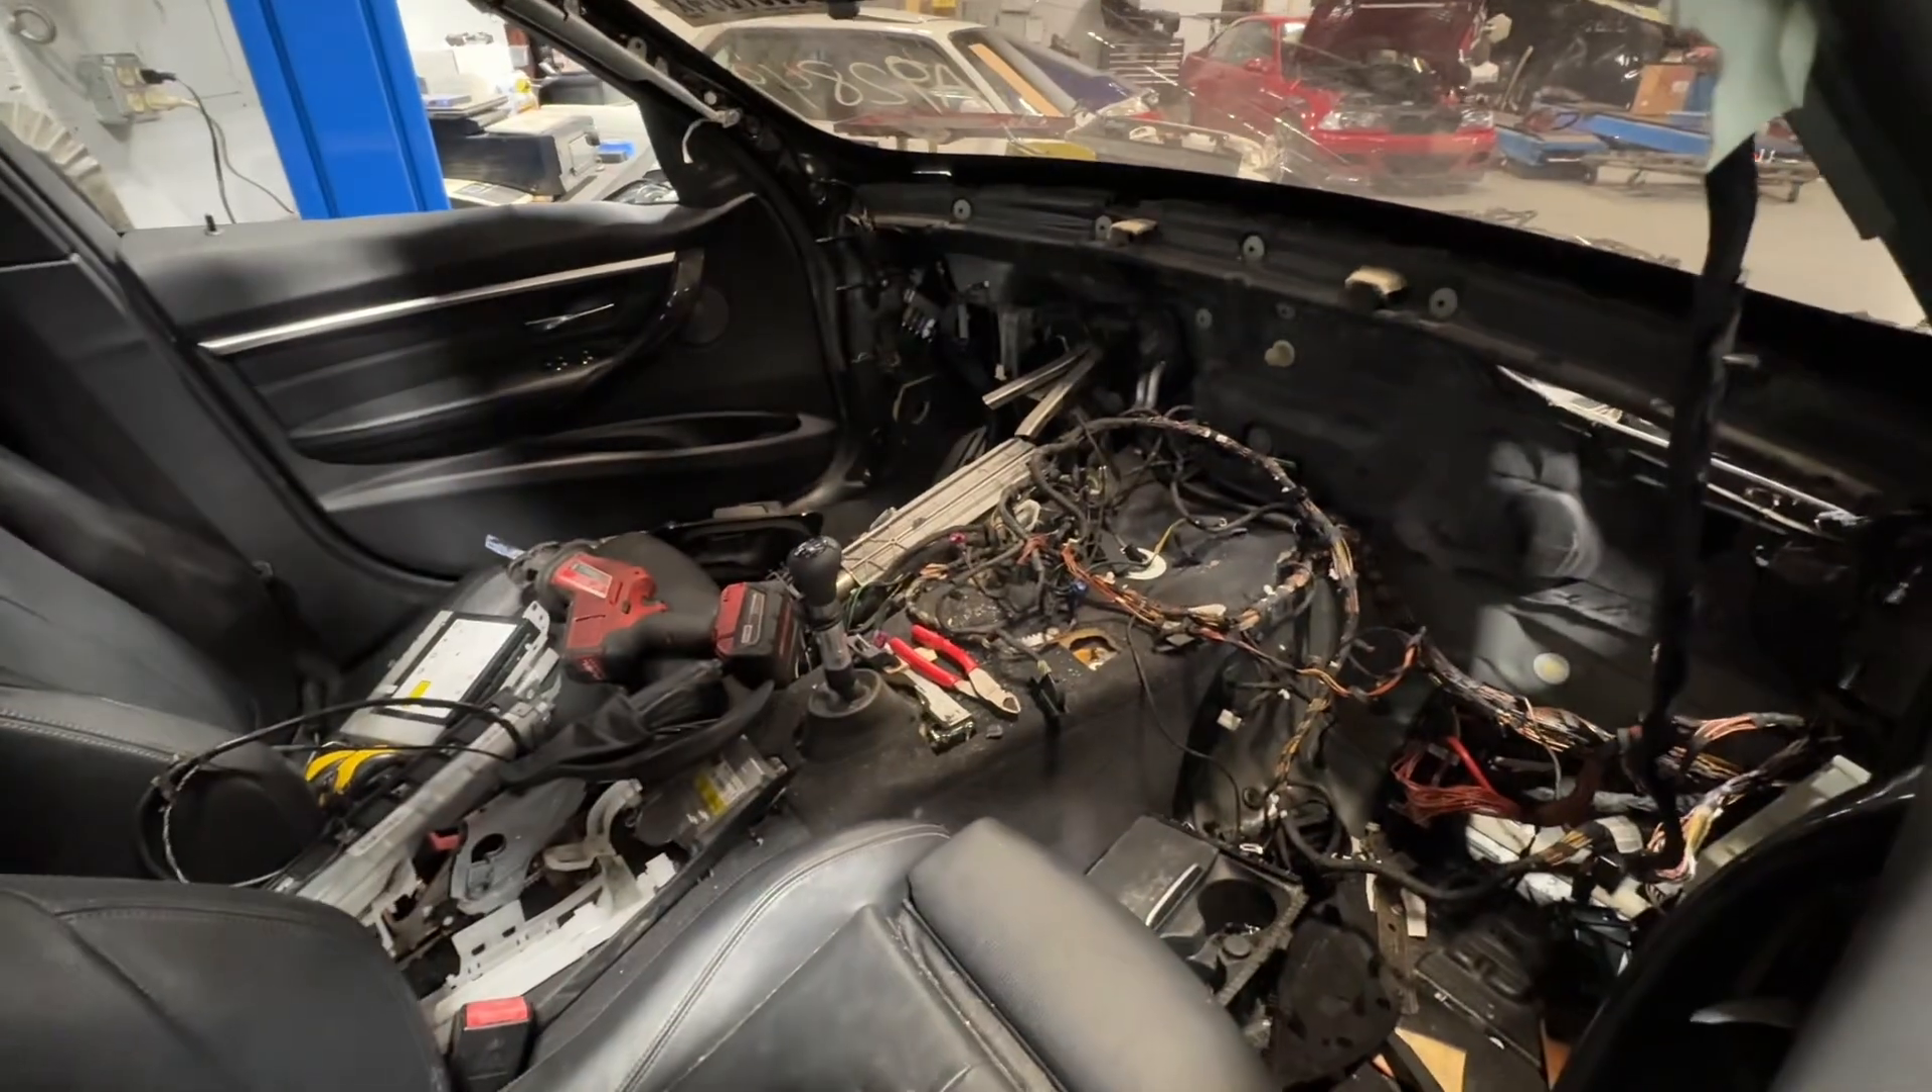We've started to remove a lot of the internals on this car or electrical internals on this car.